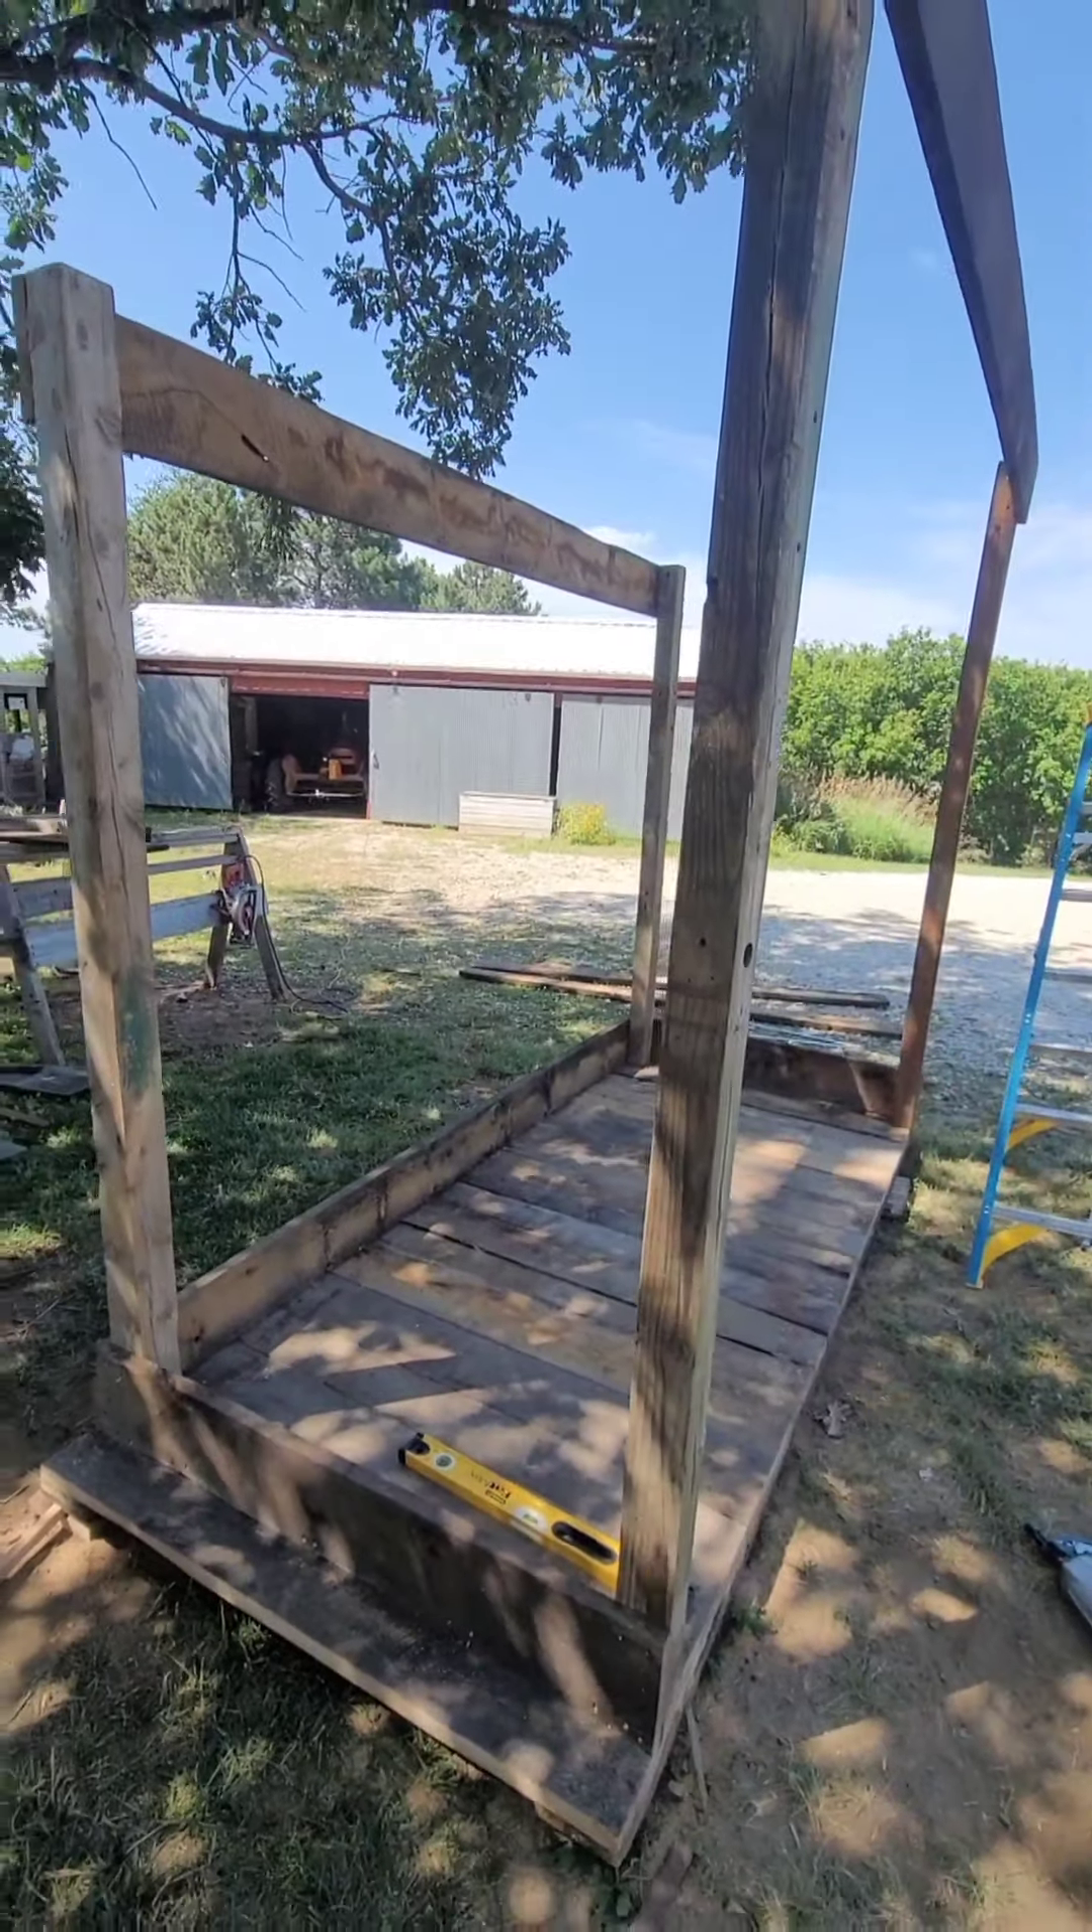So I got all four posts up here.